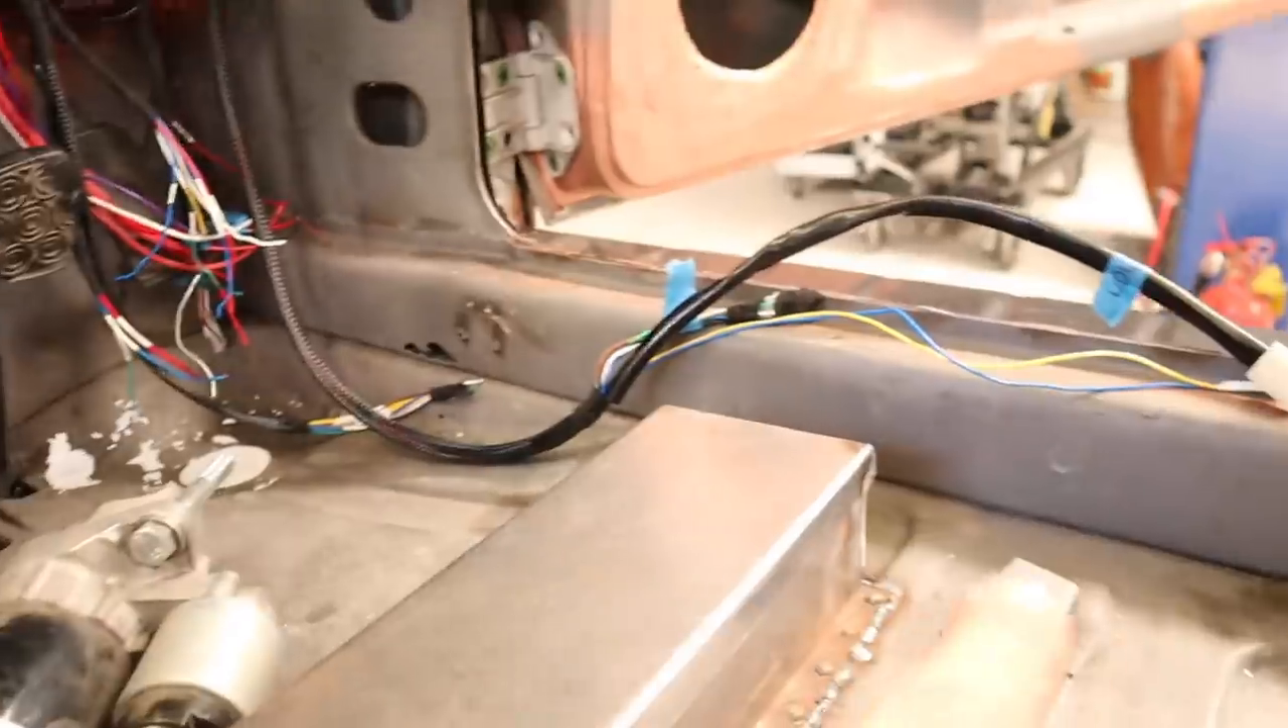I haven't put this wire into the door, but it's plenty of wire there to get through this side into the door because it's got the clip on it.